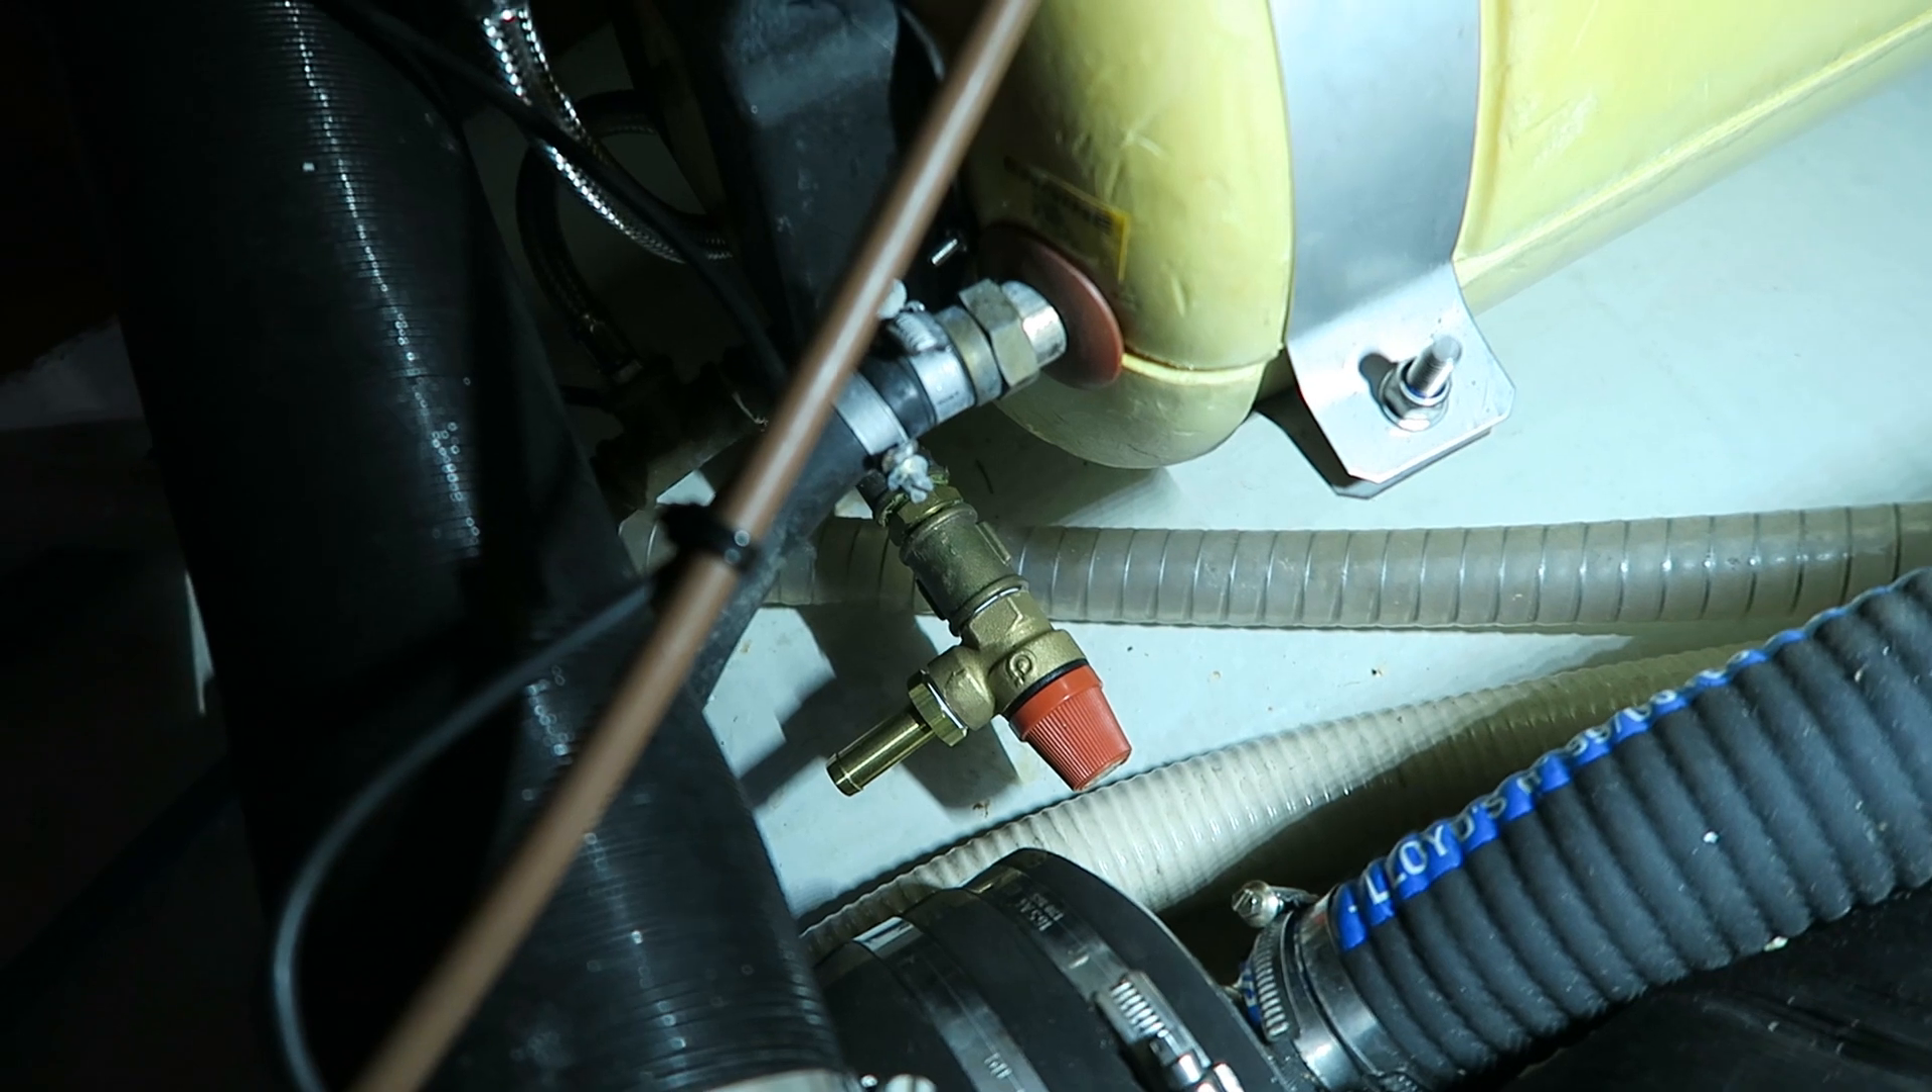The over pressure valve is now mounted and it was pretty easy. And I have of course mounted some teflon tape.